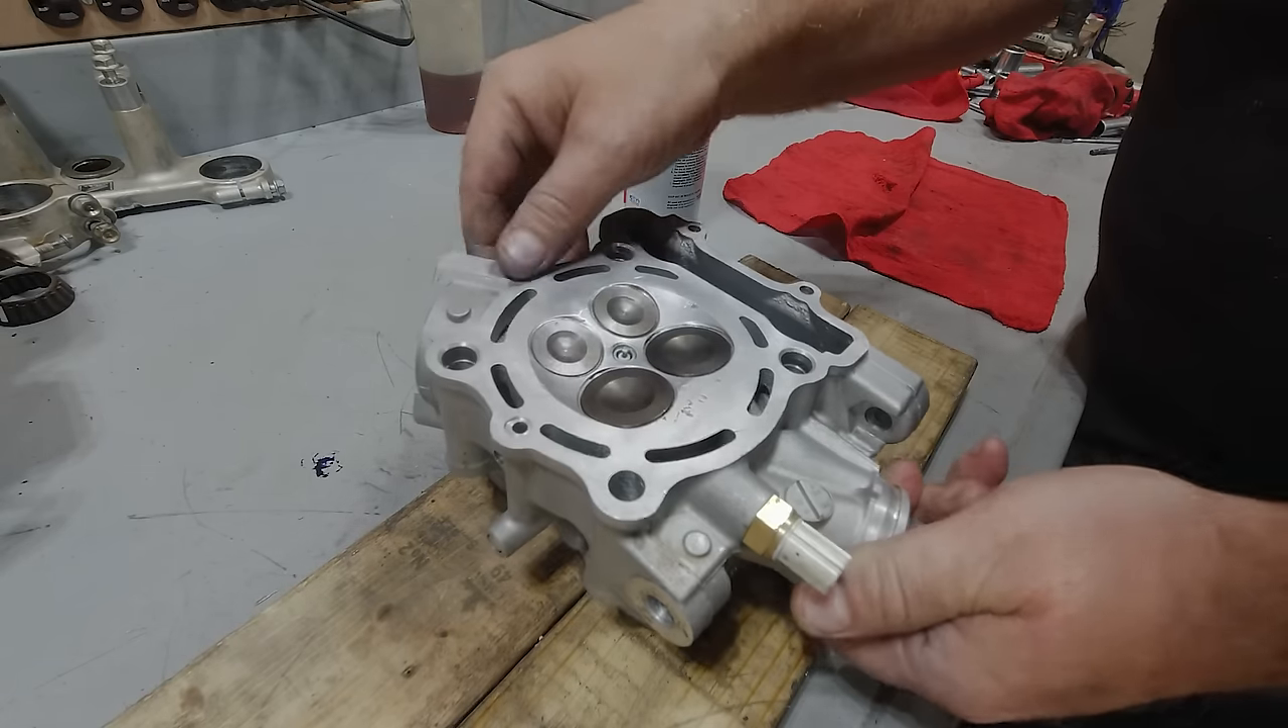Now i got my valves all back in.